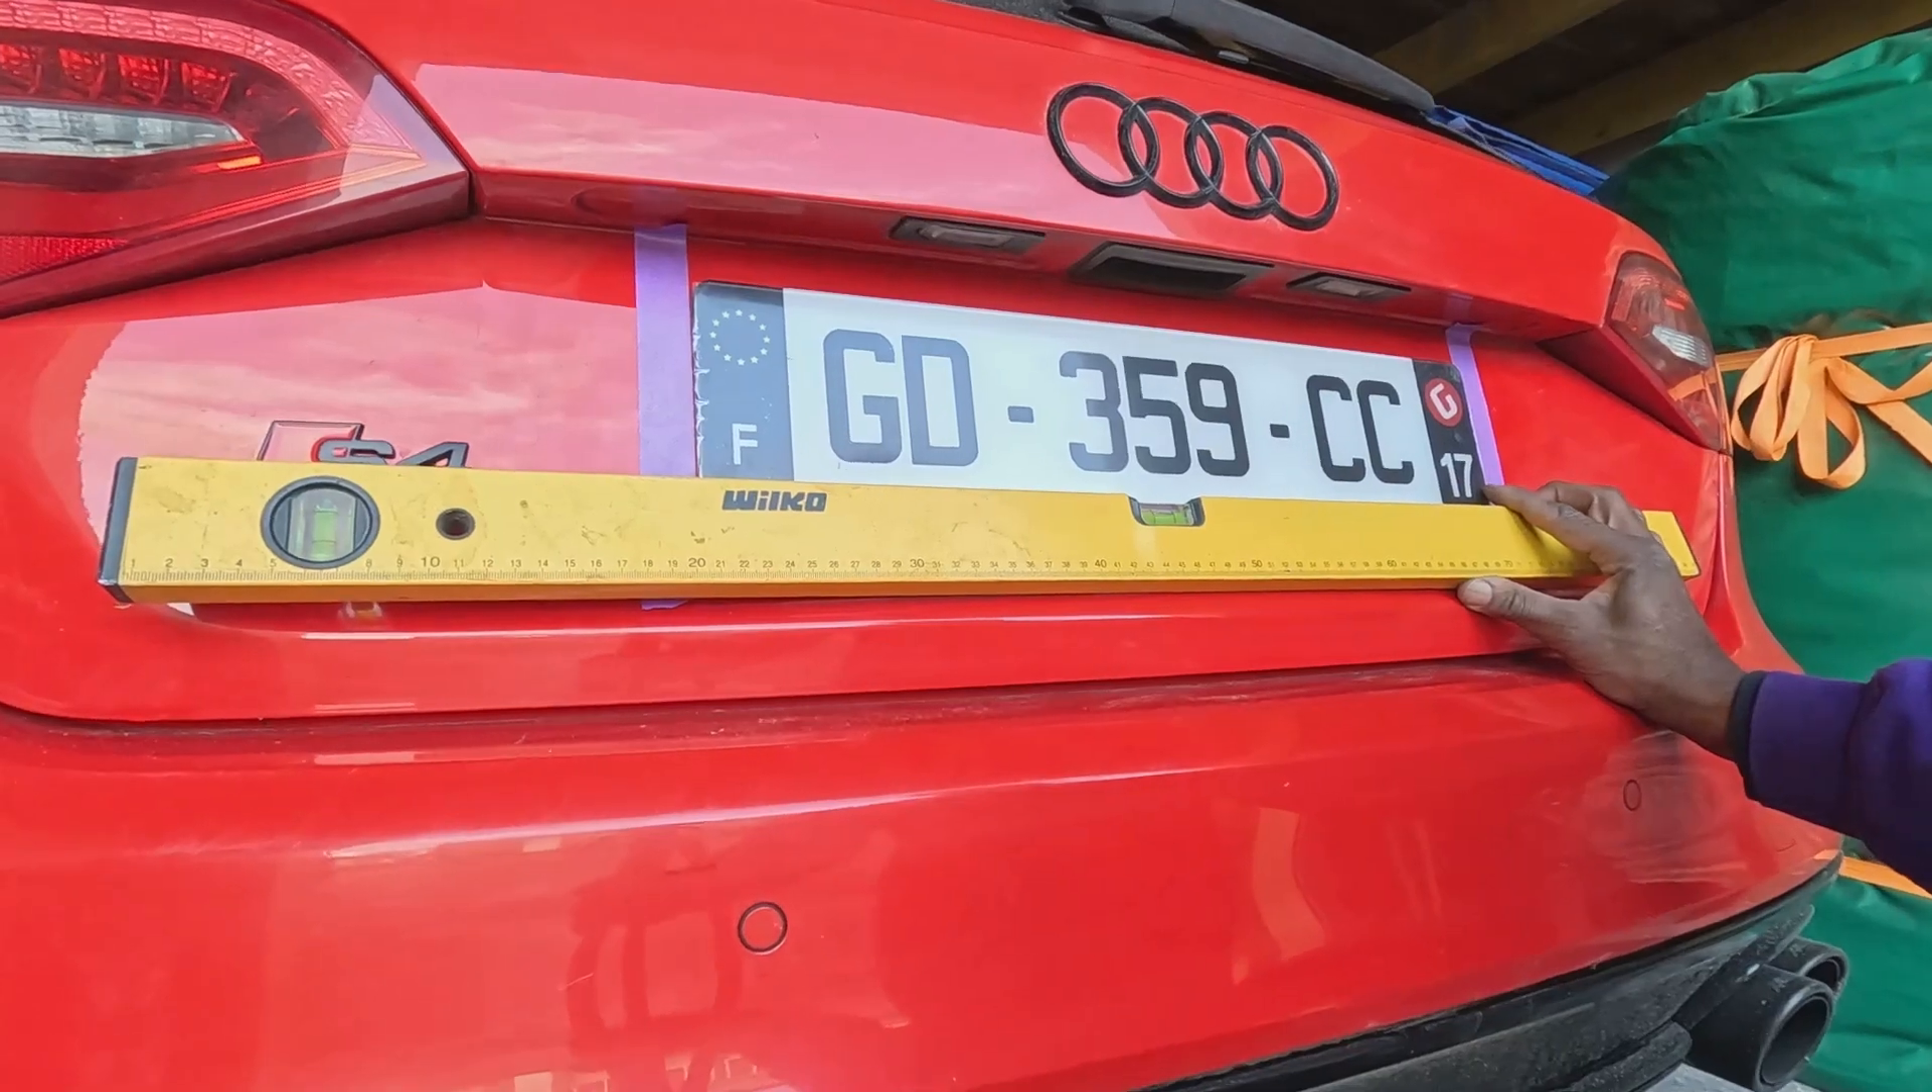The spirit level is on there it's touching the bottom of the plate.